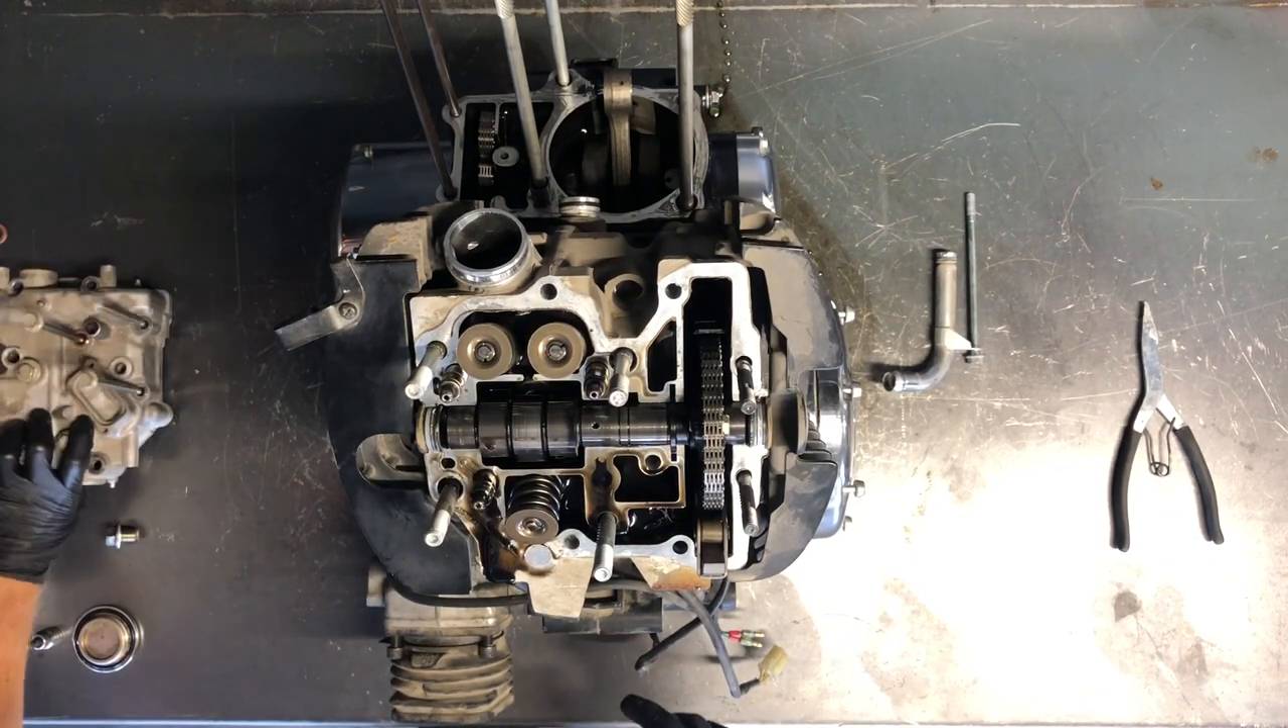And then we've got our head cover off here and there's your rockers down in there.